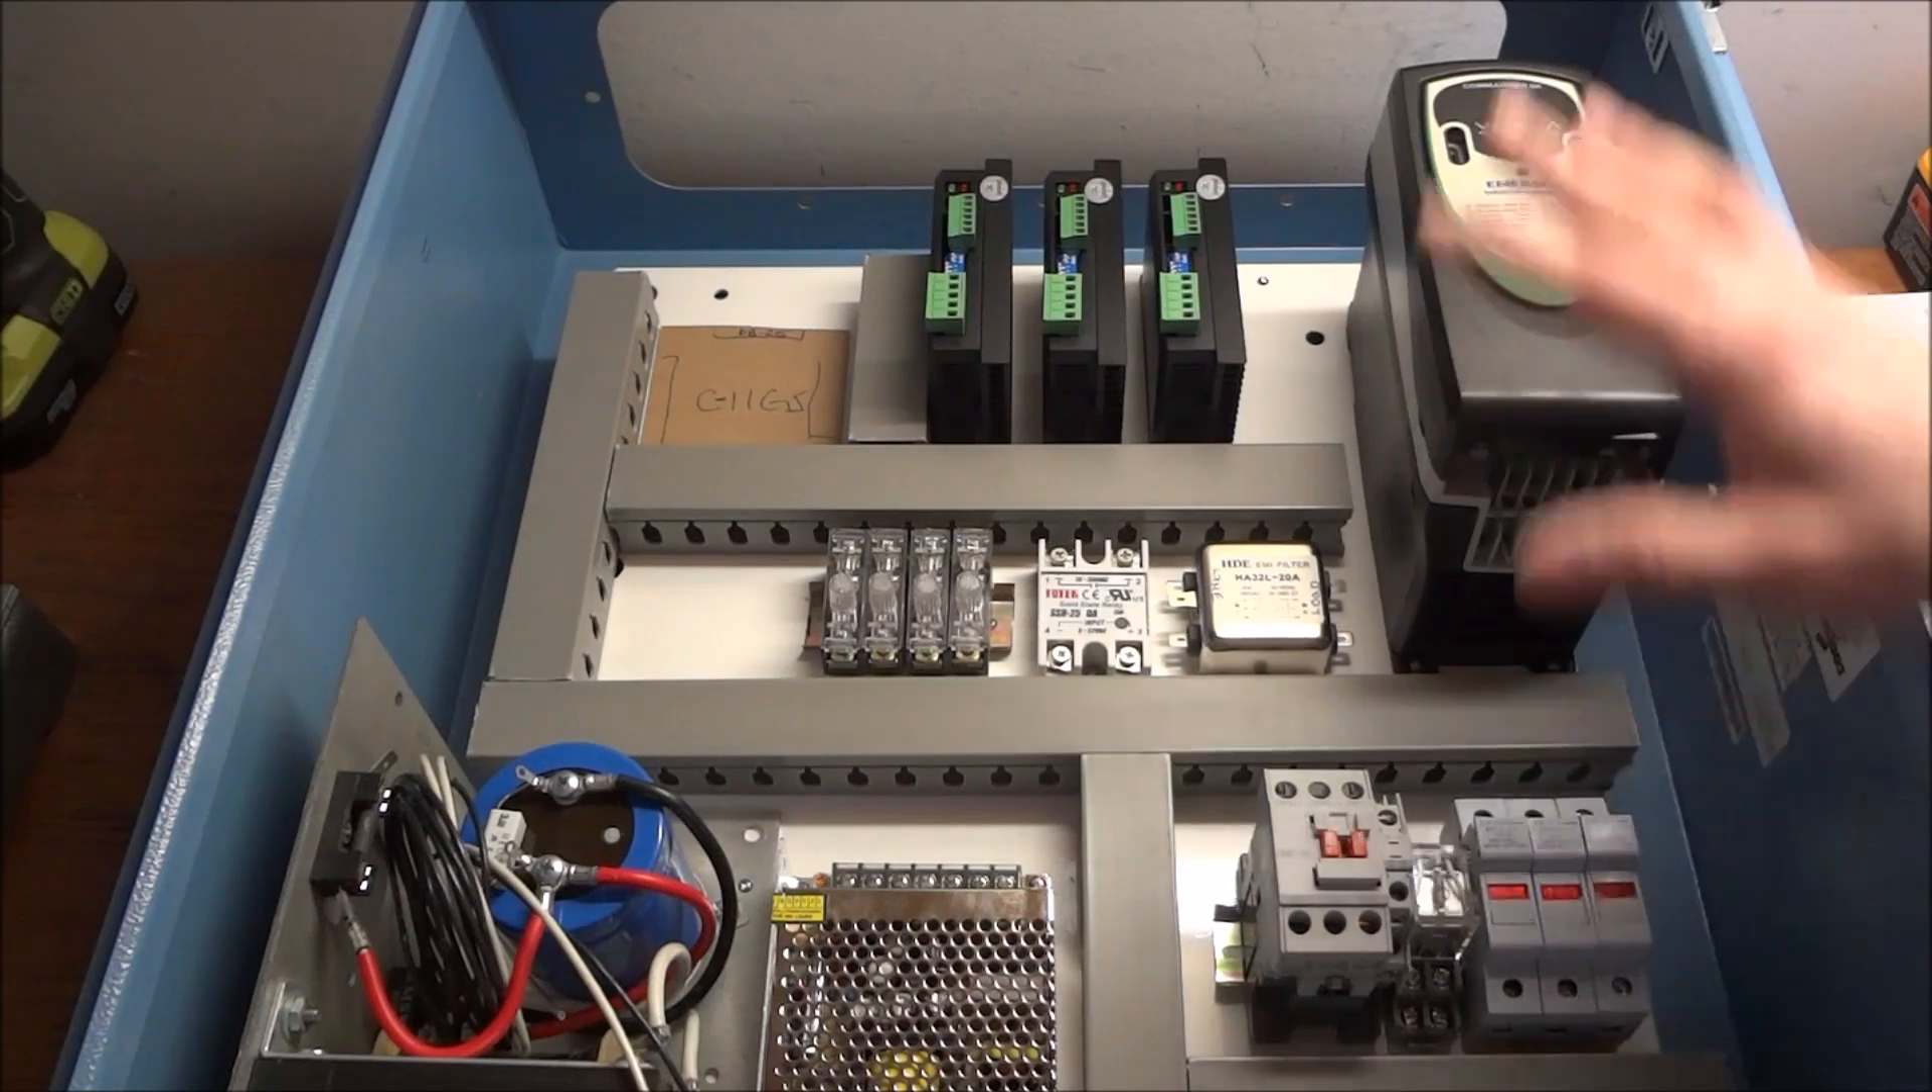Okay, well I've got everything mounted to the panel and I went ahead and sat it inside the cabinet.